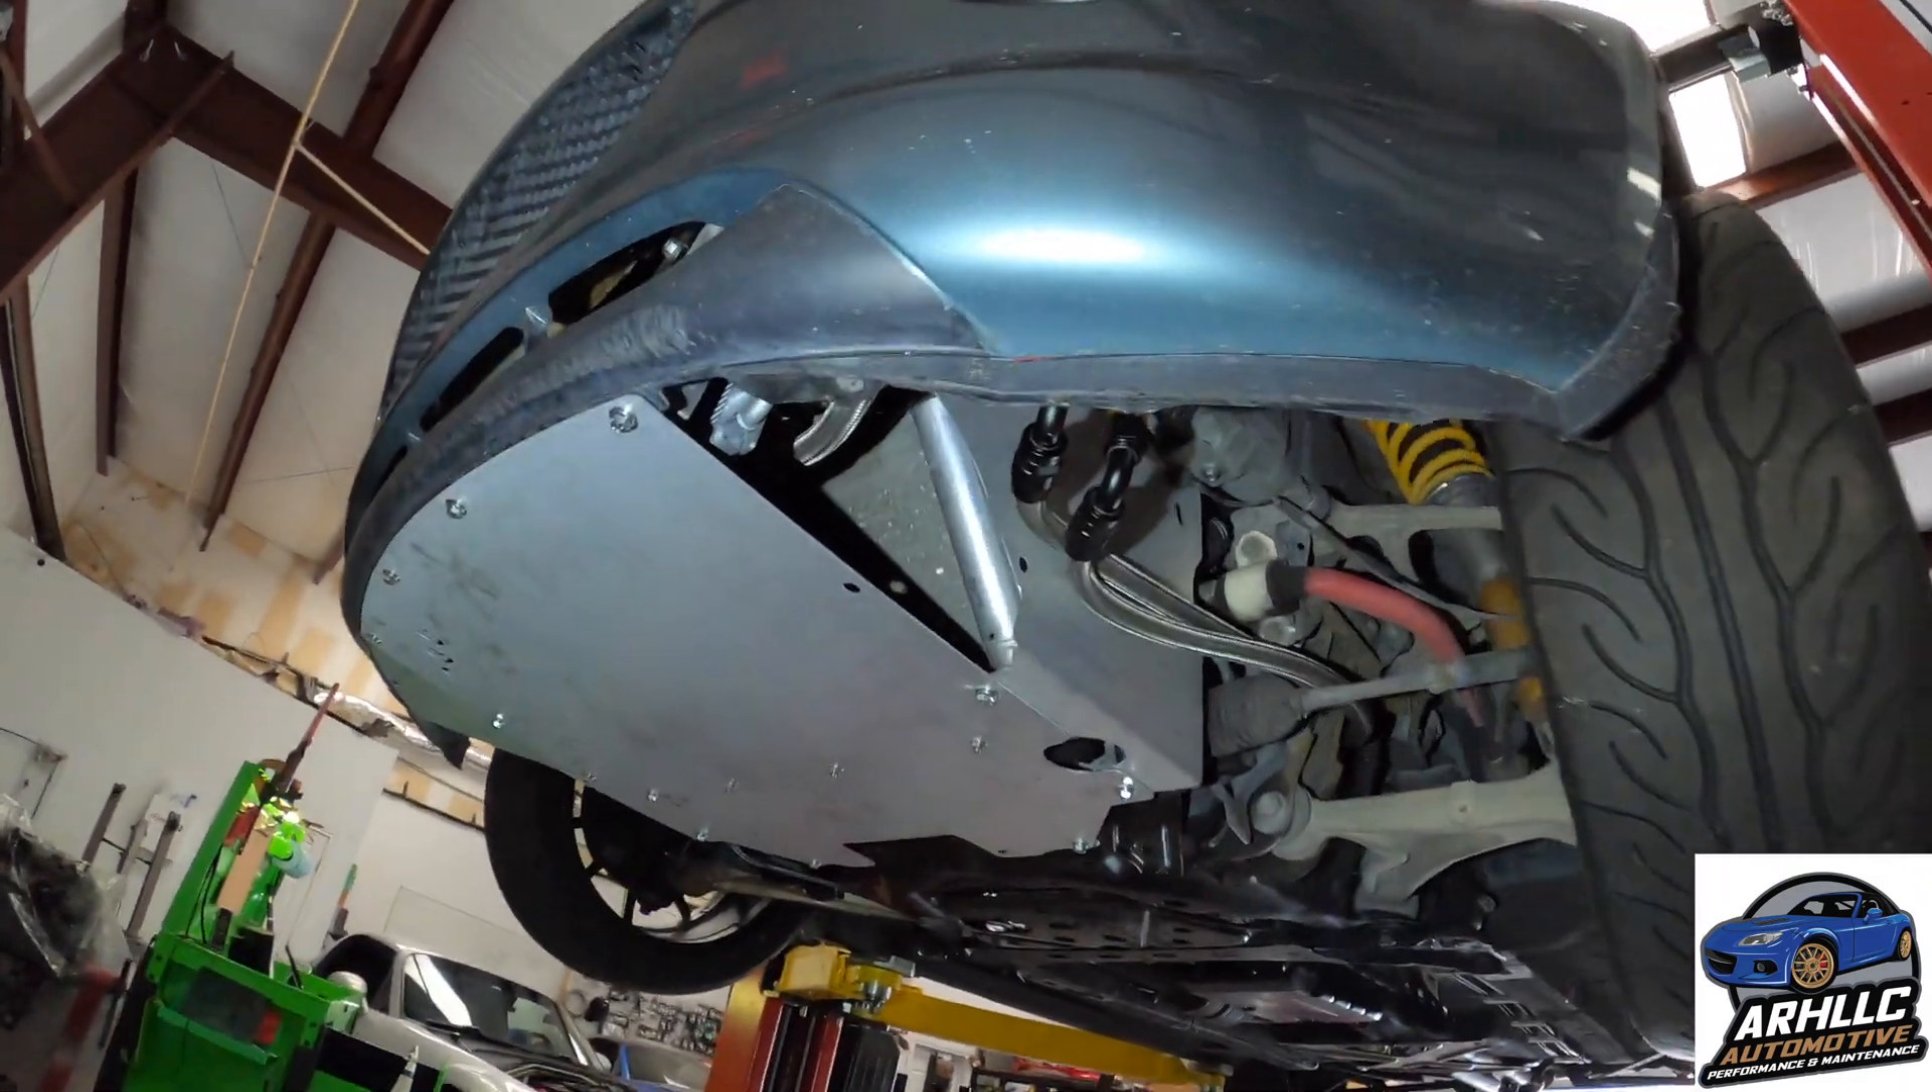The under tray is now installed.